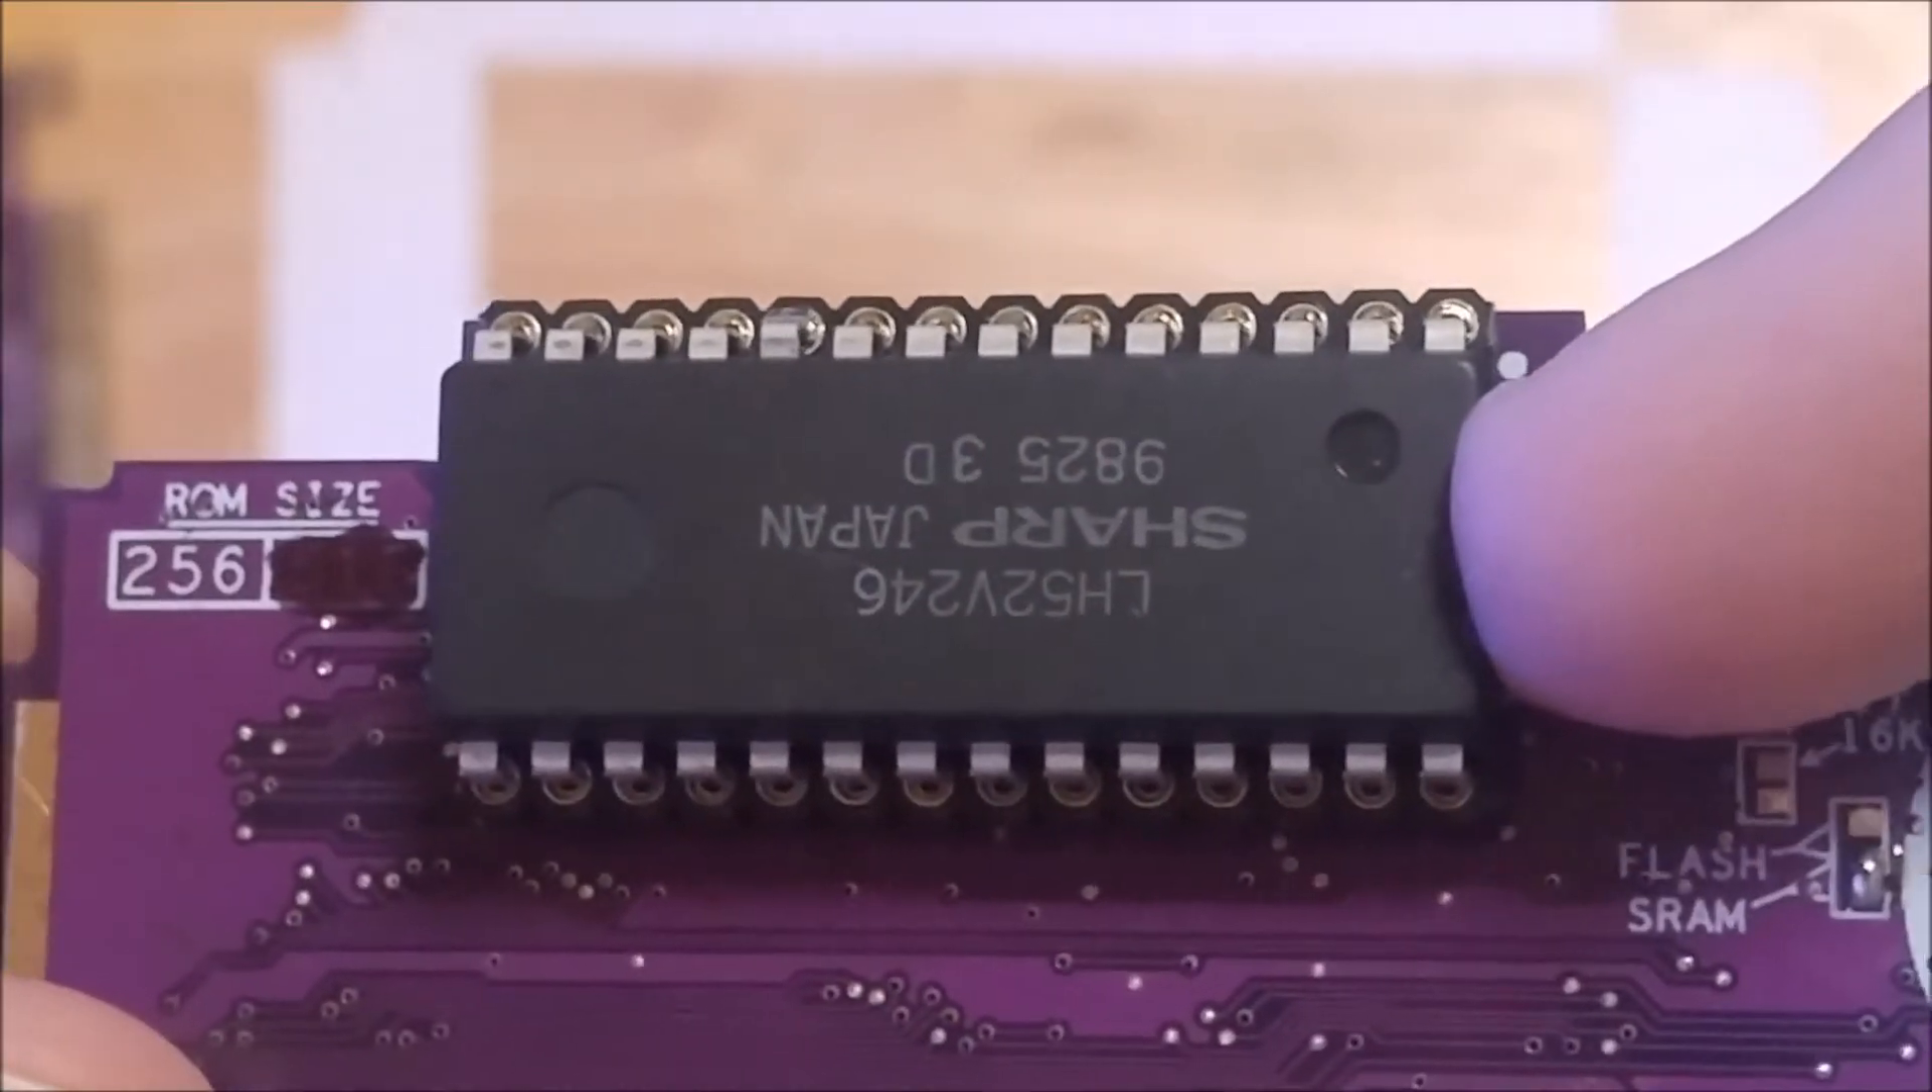You can see the SRAM in place. That little divot right there indicates pin 1. And there's a silk screen on the board to show you where that lines up.